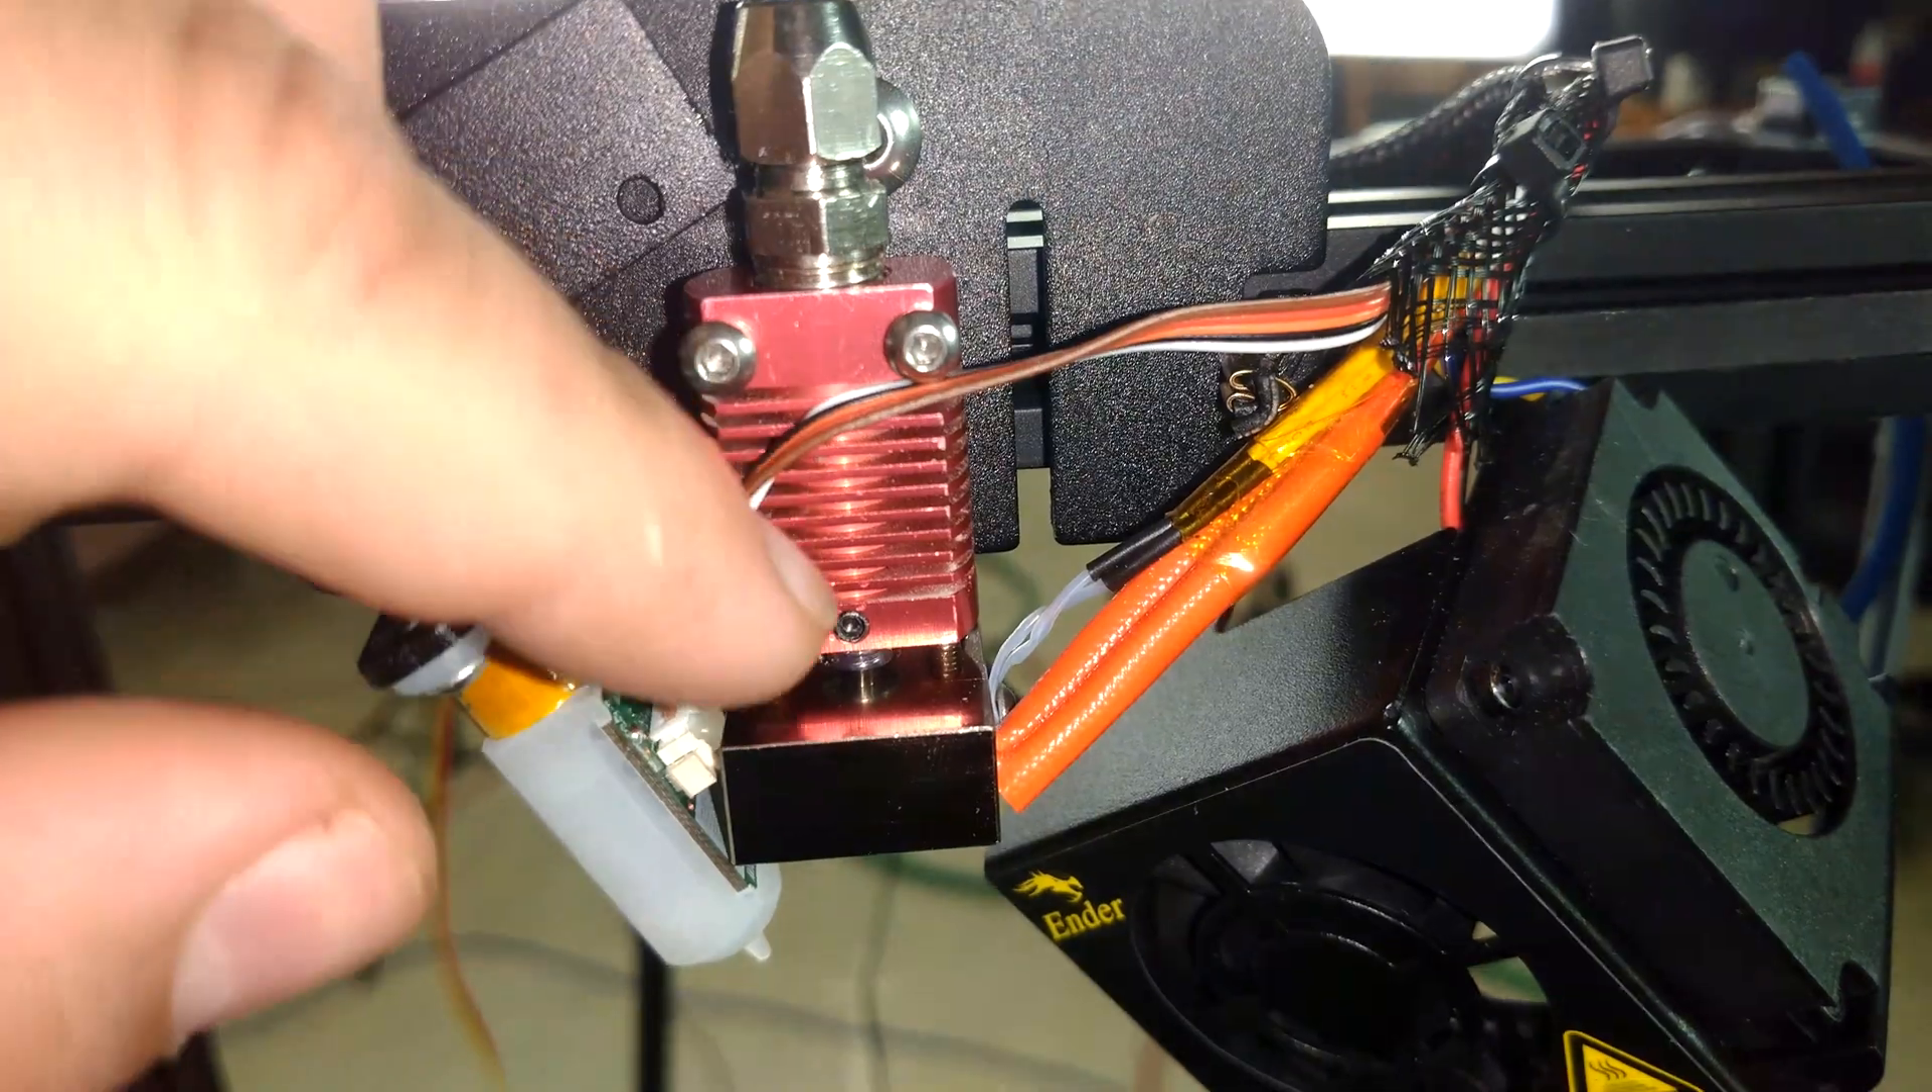For right now, we just want to get everything situated and ready to go. Okie doke. We have got our new hot end in place.